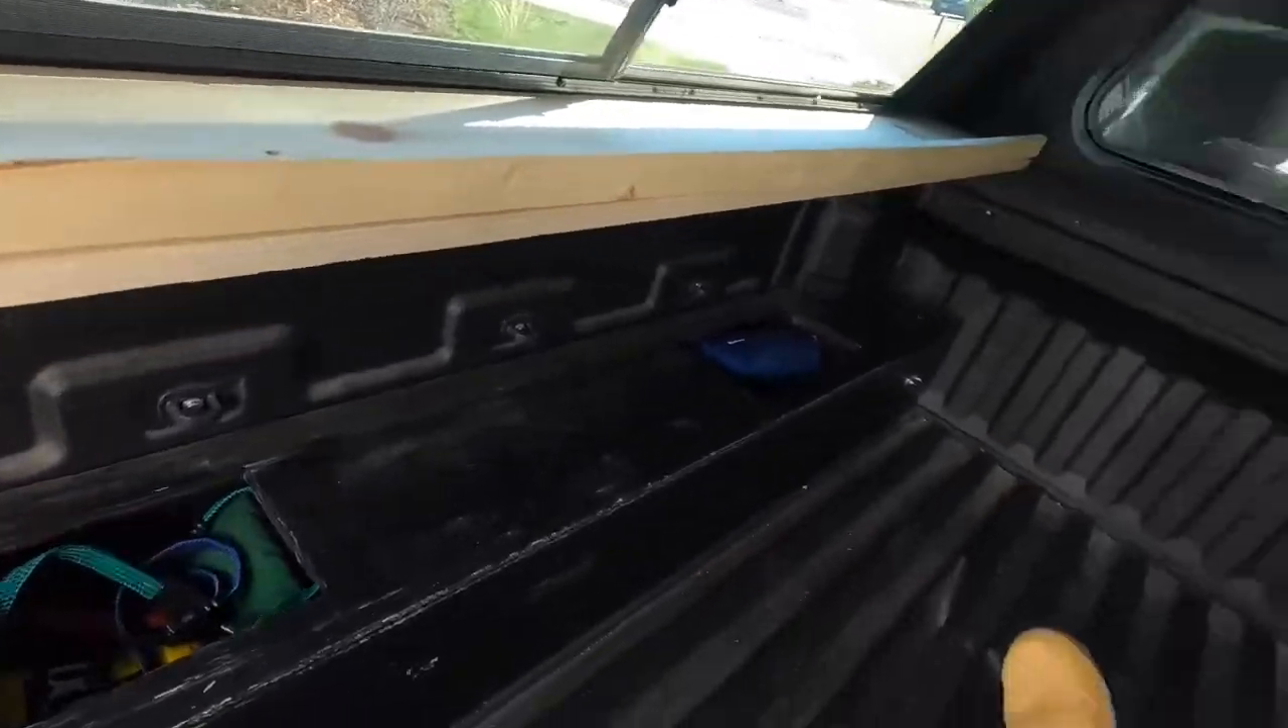As you can see here I got these edge pieces cut and just kind of laid in place for now.